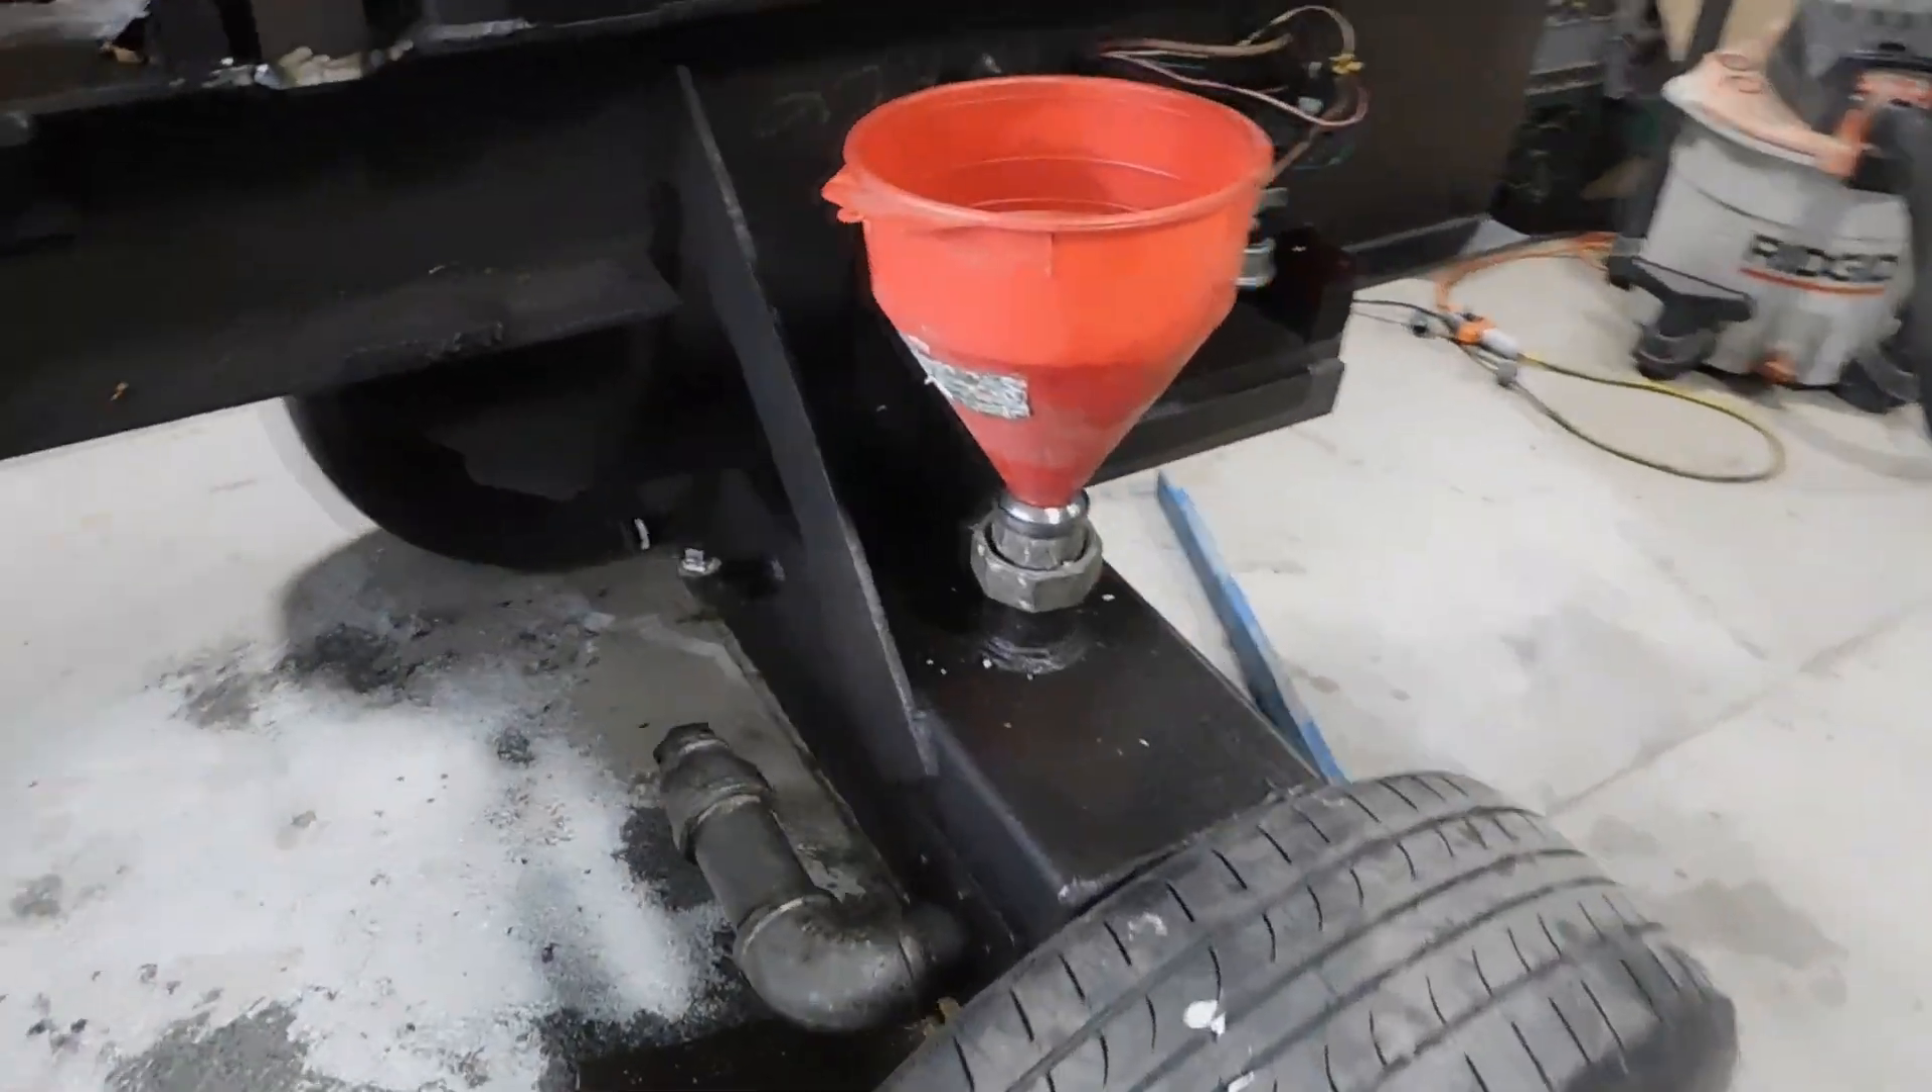I already got the union mounted on the actual original tank.